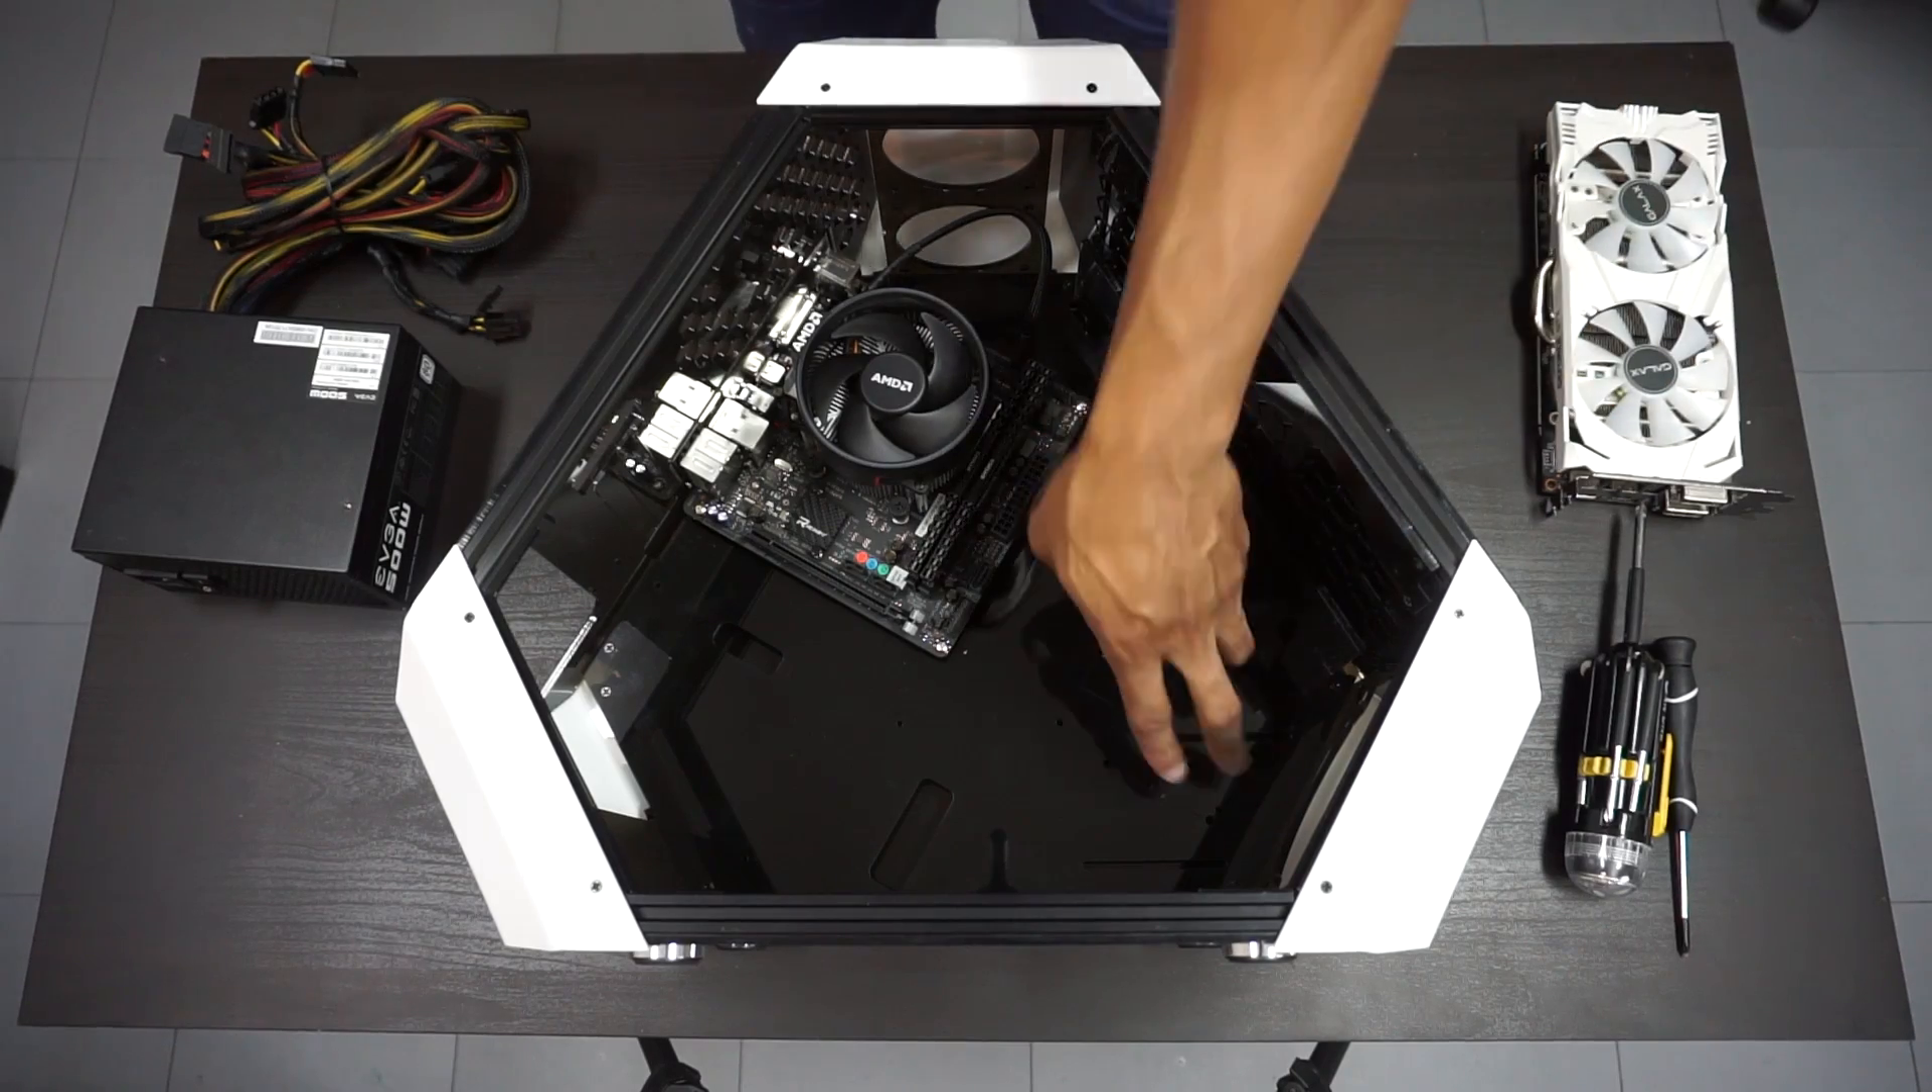So we've got the motherboard in there now.